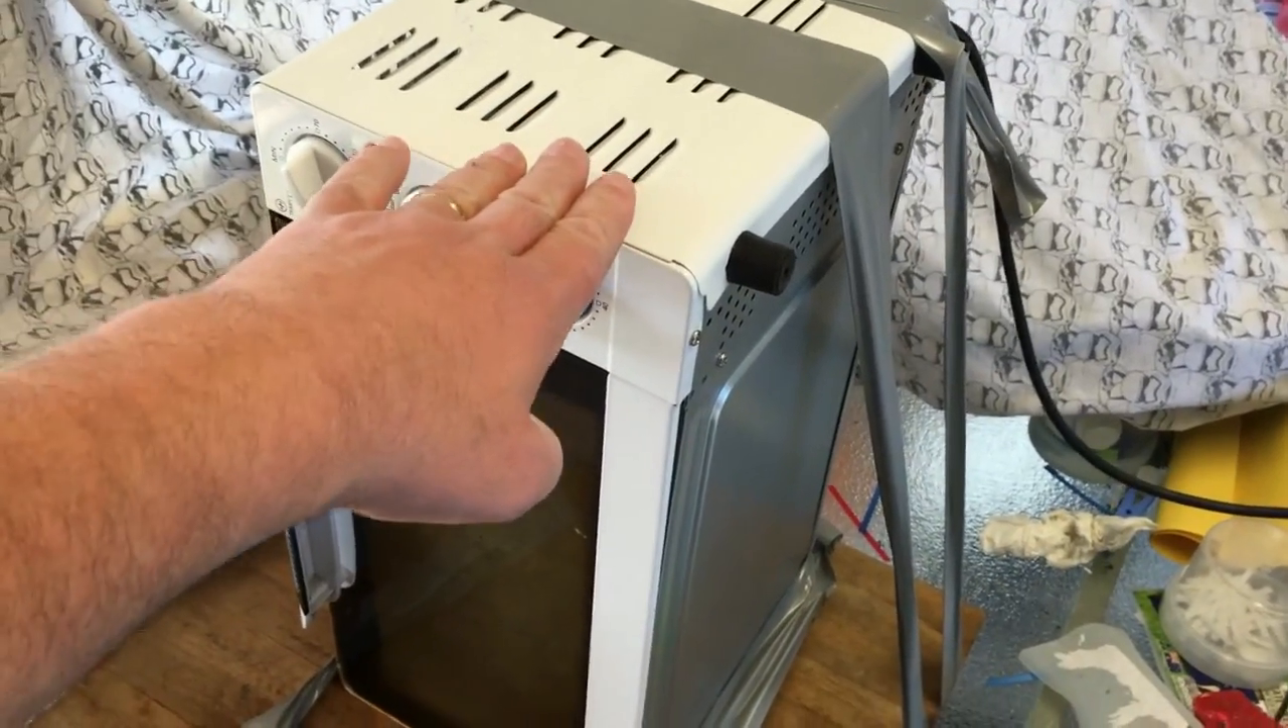What I've done is, I've got the gaffer tape, I've ran it around the oven, around the board, around the oven a couple of times.